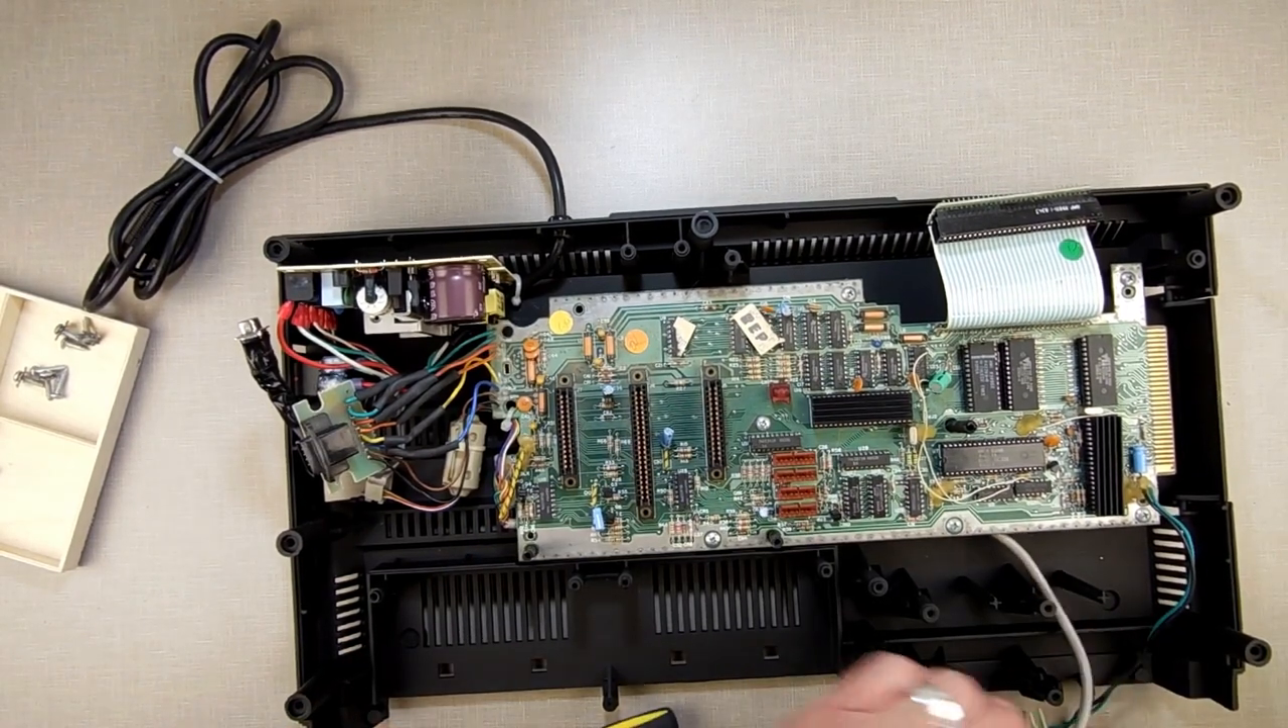All right so the bottom board is in.